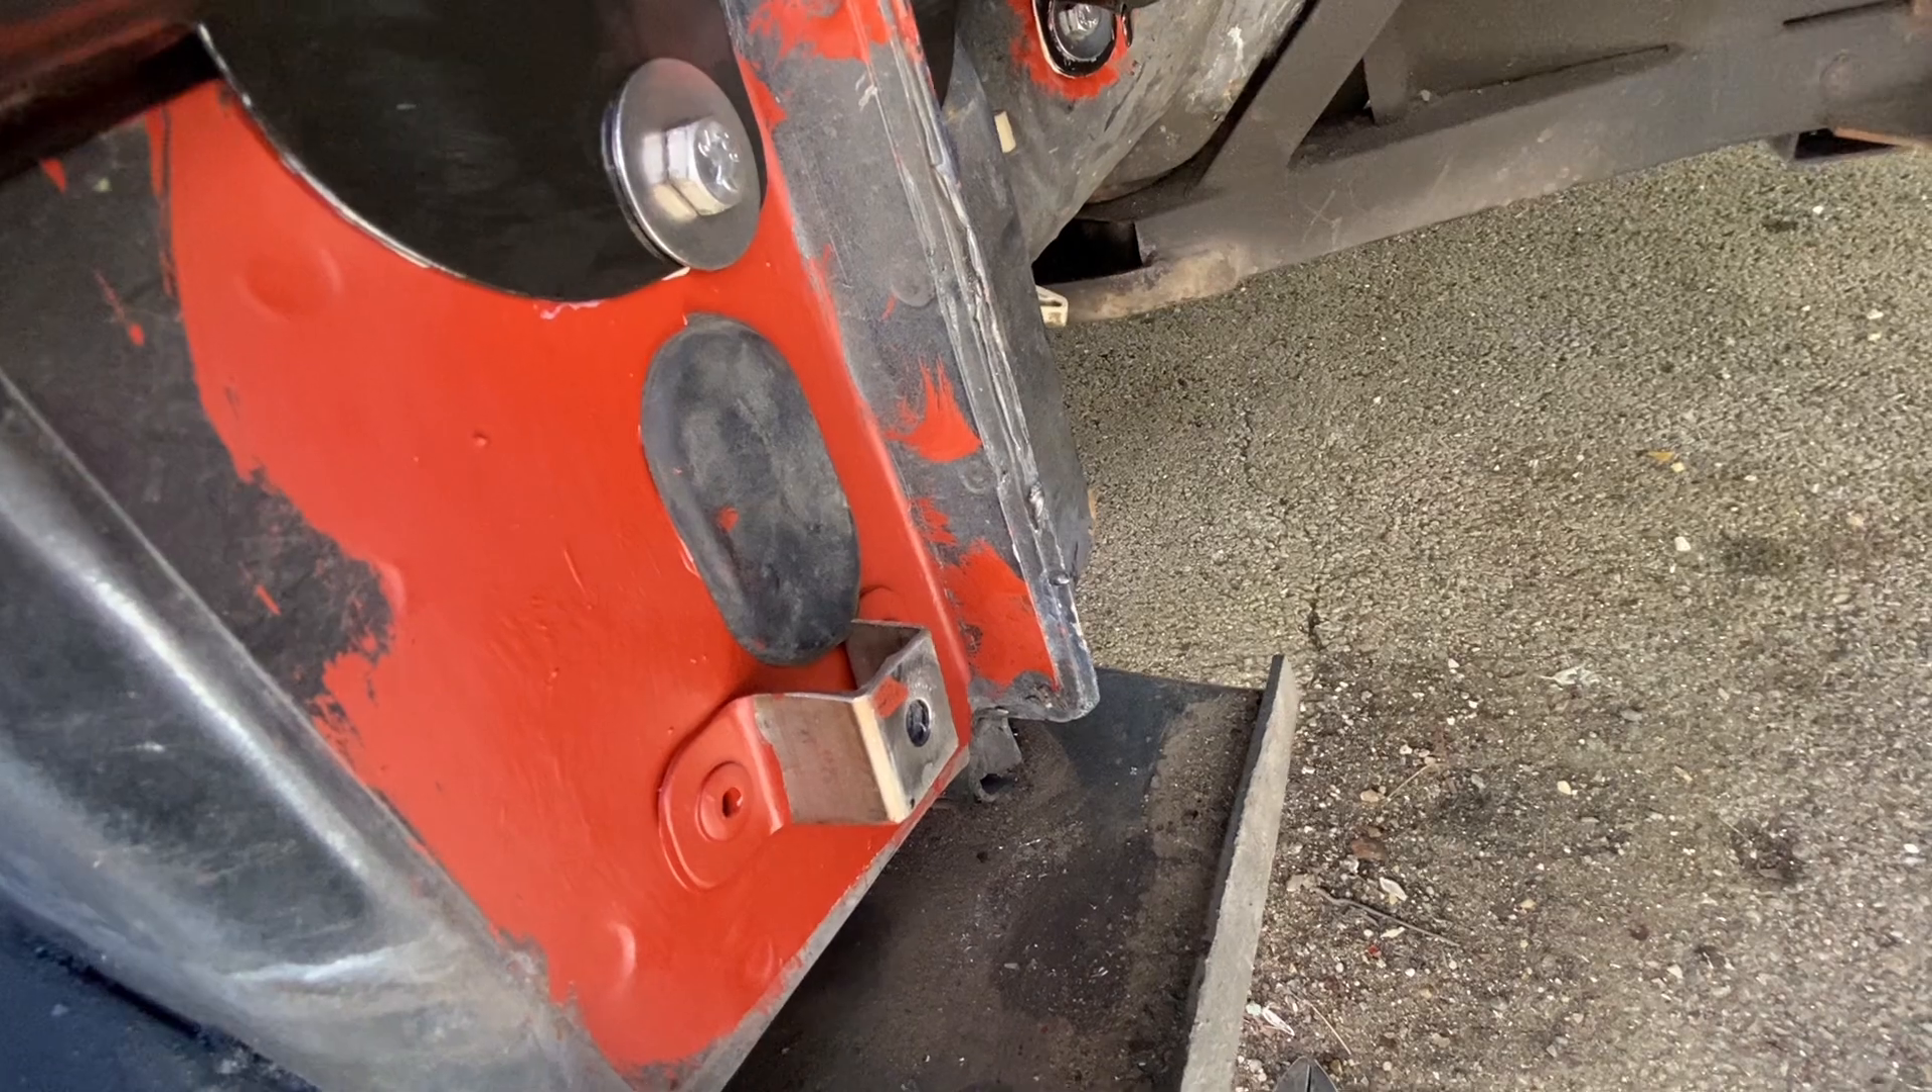There's the little bracket I made up new and pop riveted back on again.